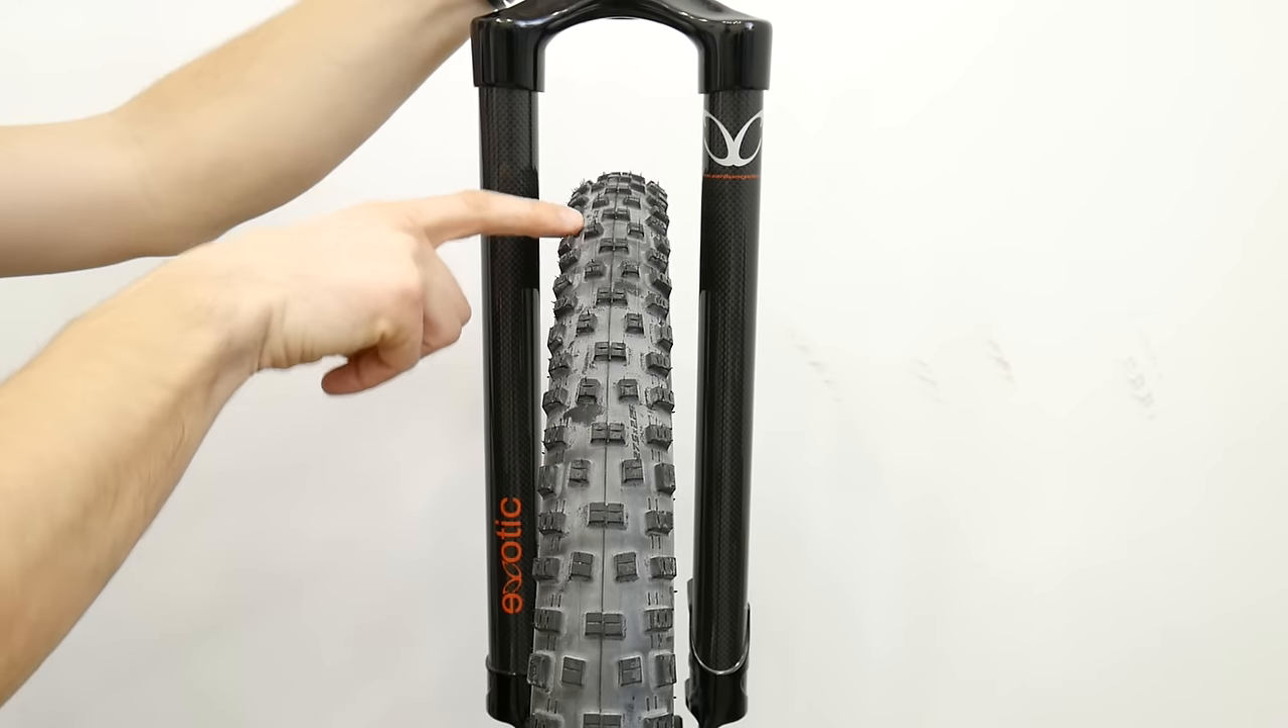For example this is the 27 .5 inch wheel and the fork is high enough for it.